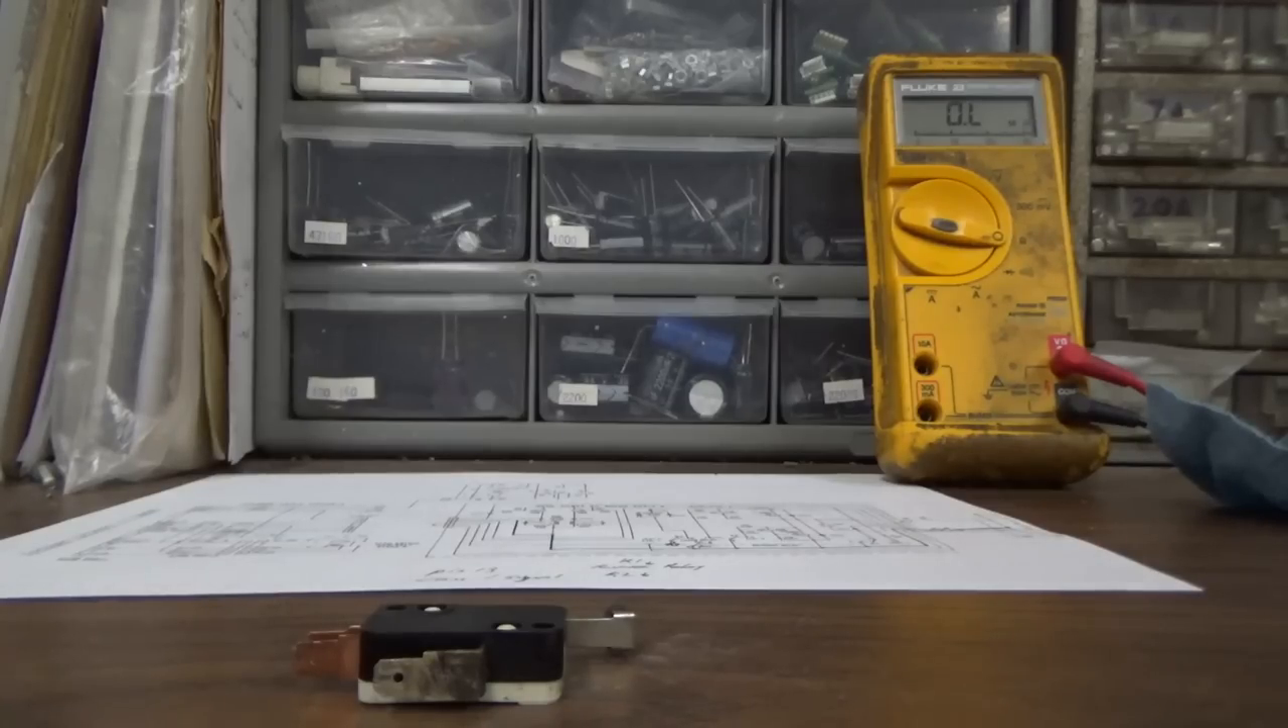Okay, so I have removed the offending switch.